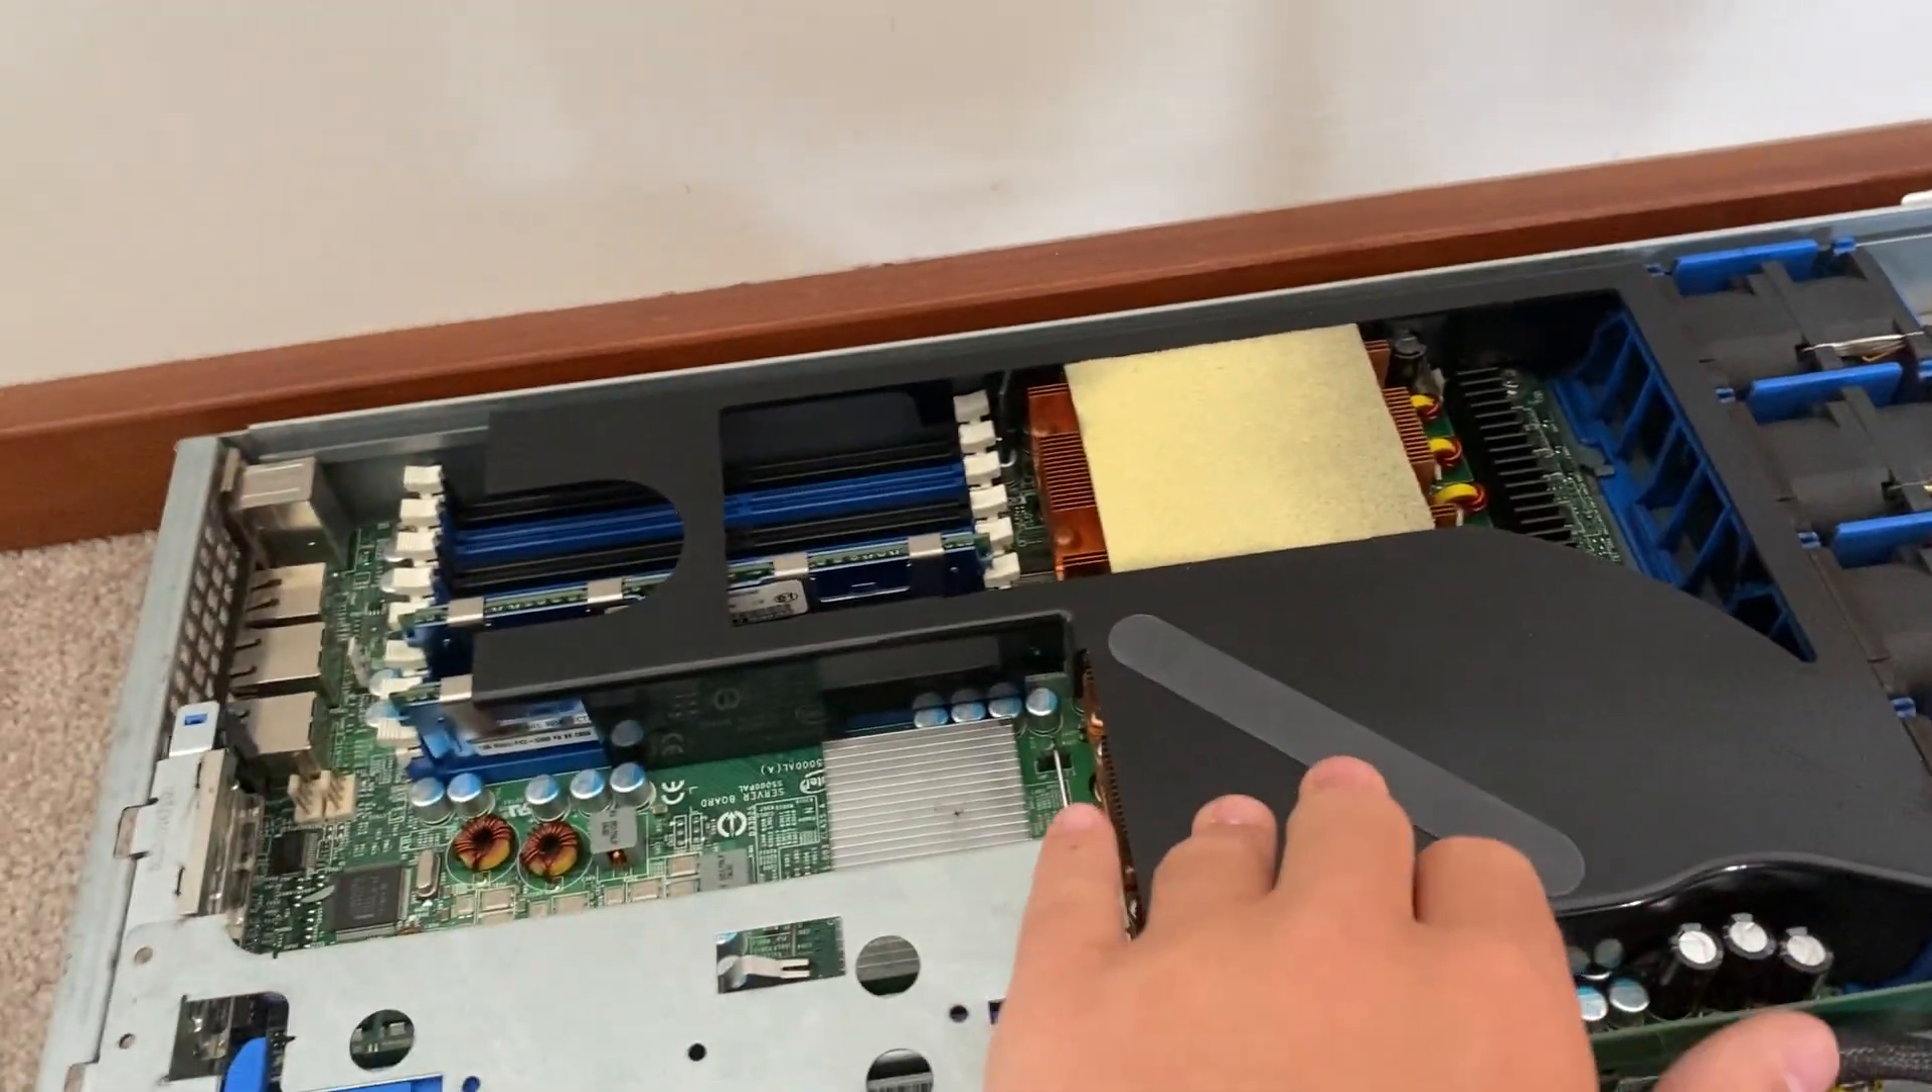So i've got the cover off and all i've got to do now is try to figure out how to get the shrouding off so i can access the ram.